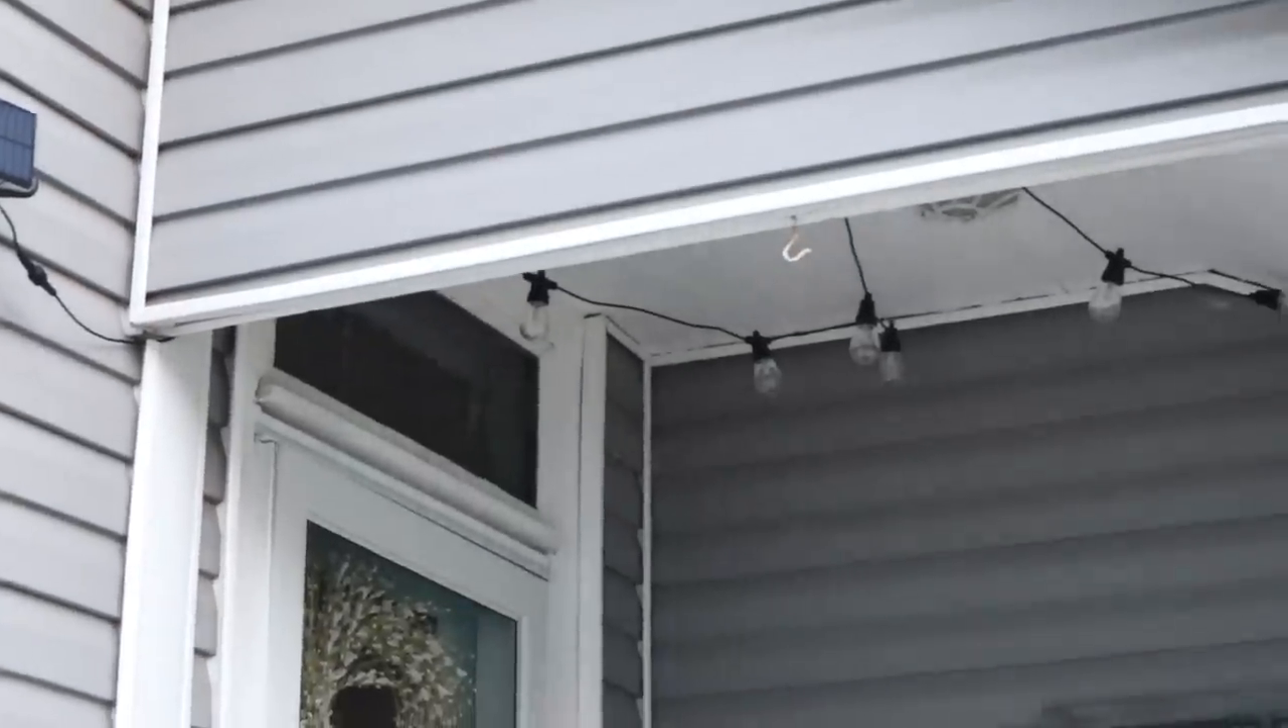So here is a look at the back porch with the lights installed.